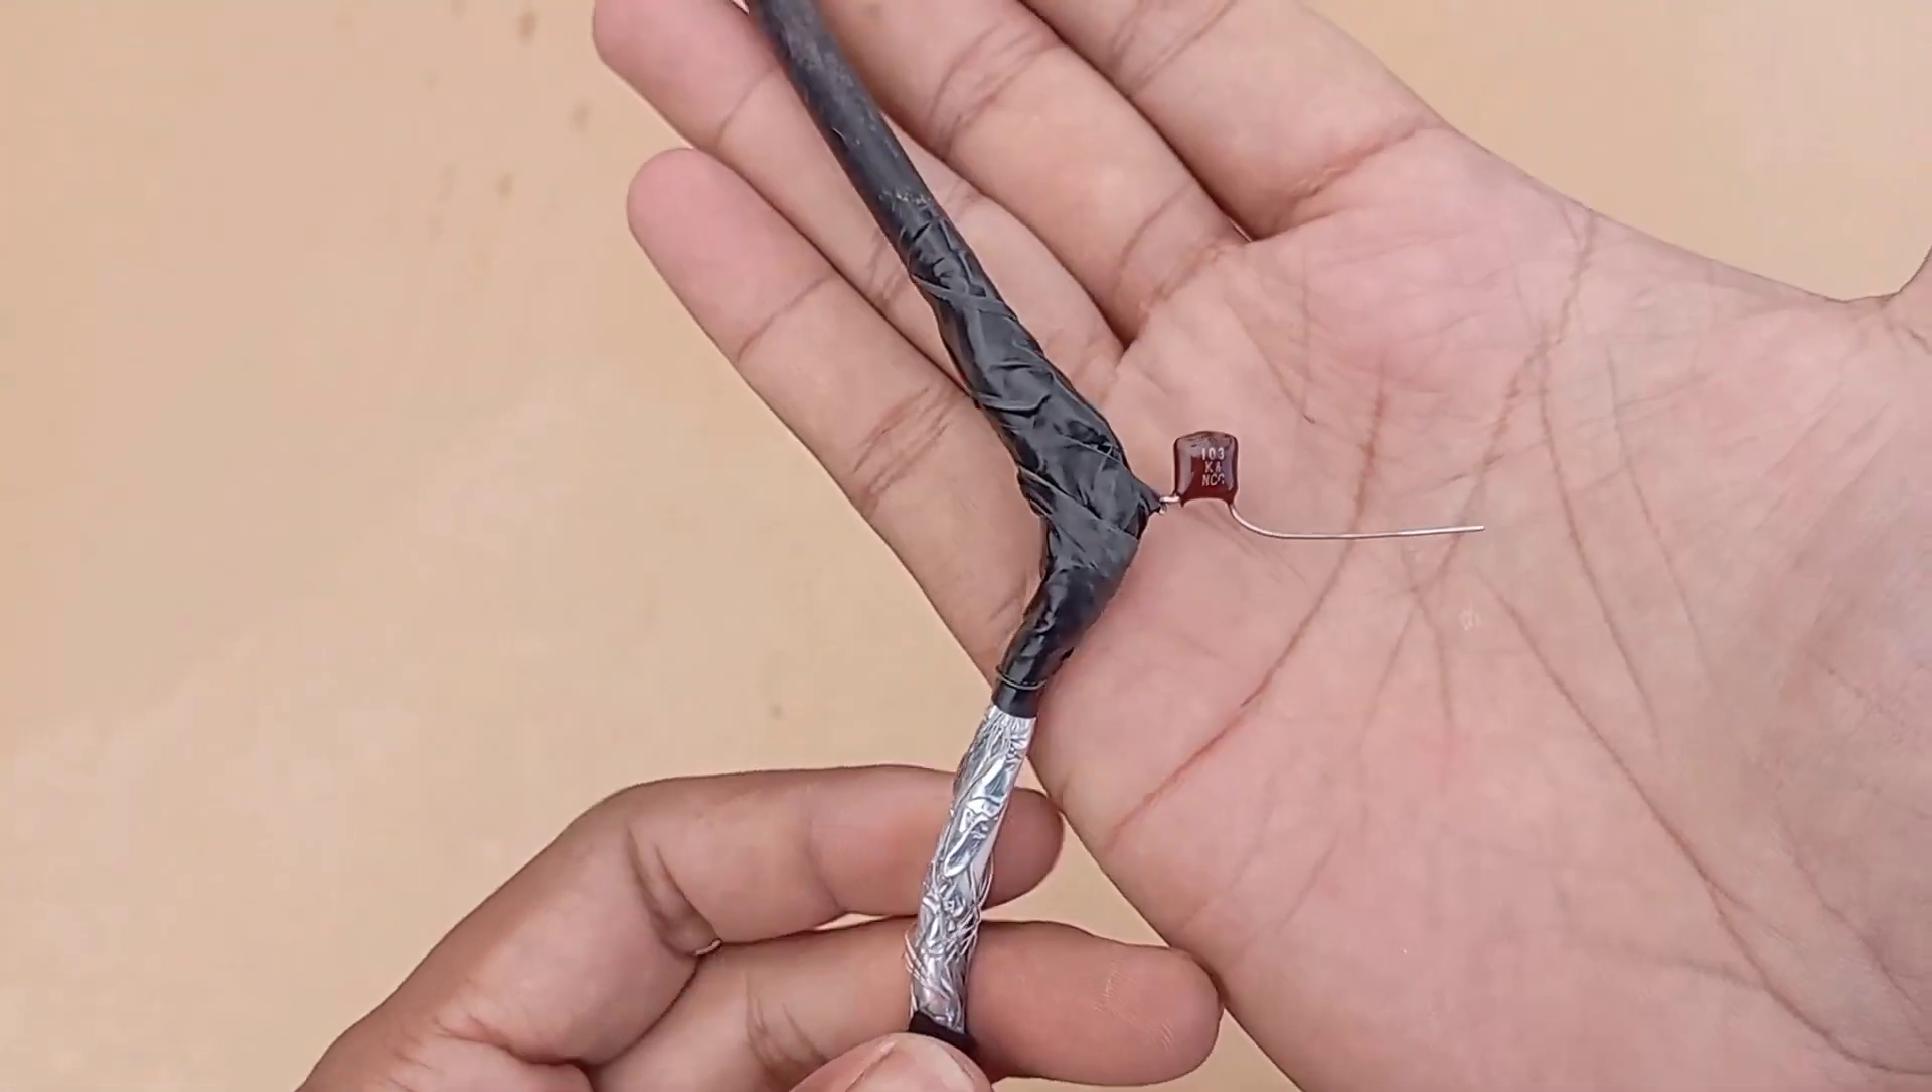Bisa kita lihat Ujung dari kapasitor ya Masih free Tidak terhubung Tidak terhubung kemana-mana.